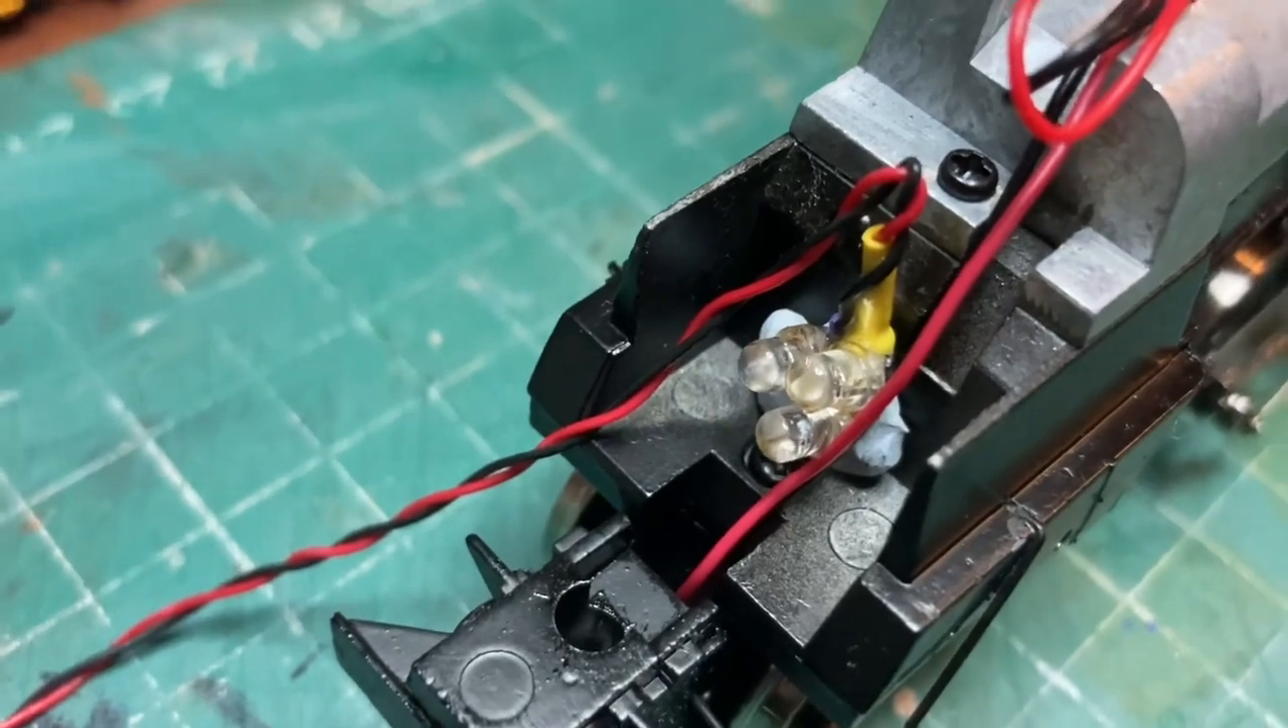Right, at the moment I've just put a bit of blue tack there and stuck my little light cluster against the back of the chassis there.